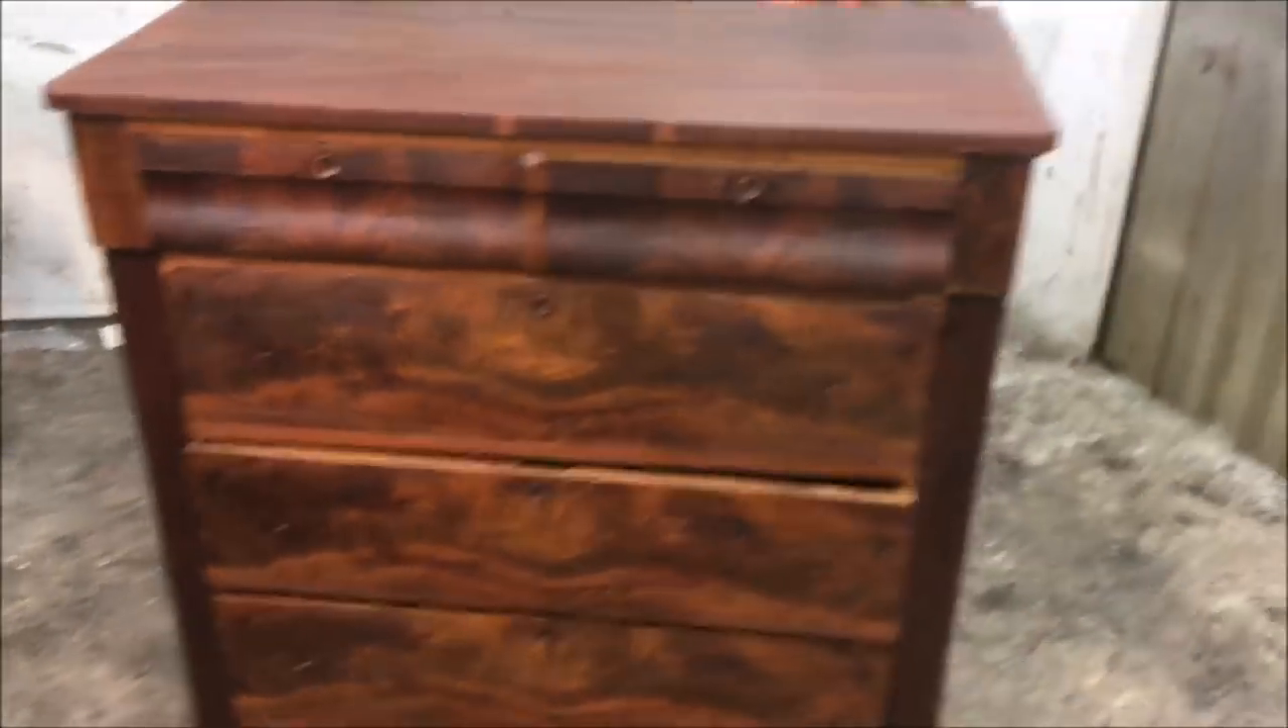I've got all the drawers back in.